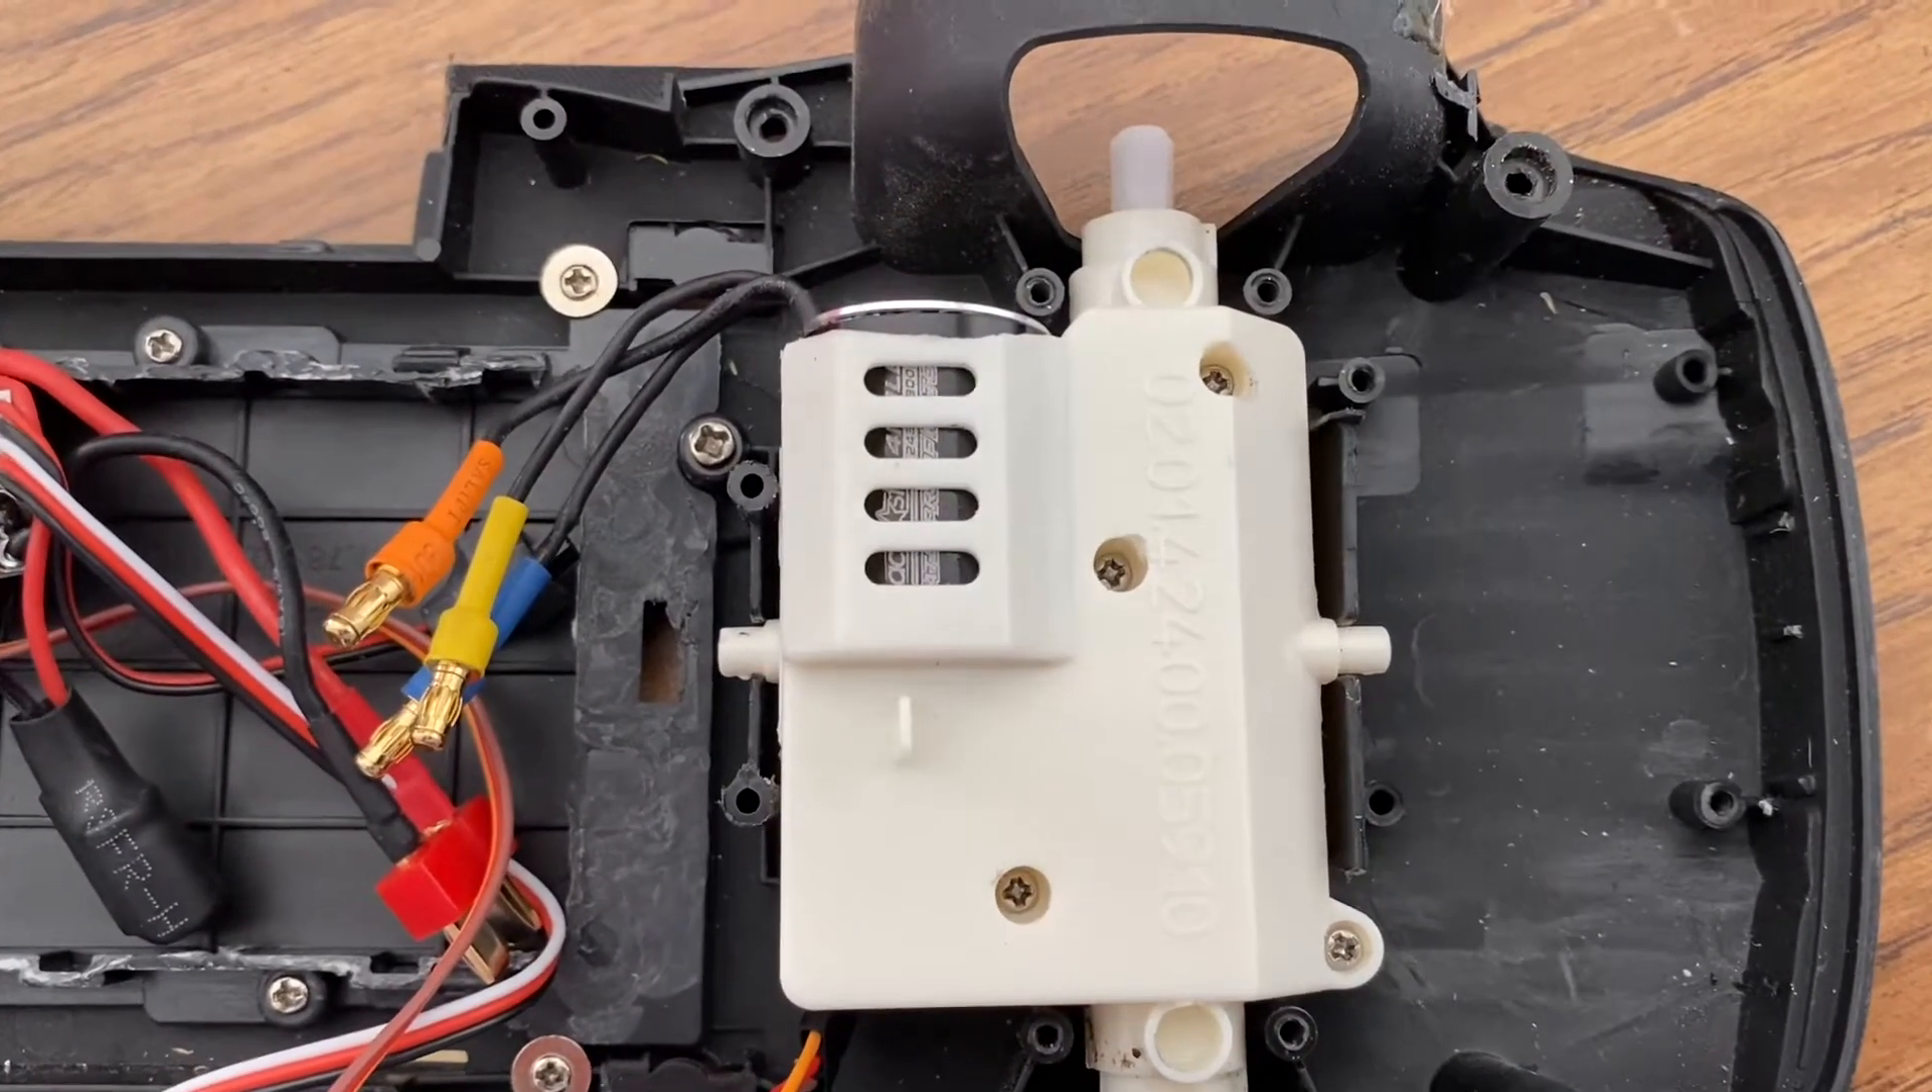The gearbox just fits in the back of the car like this.